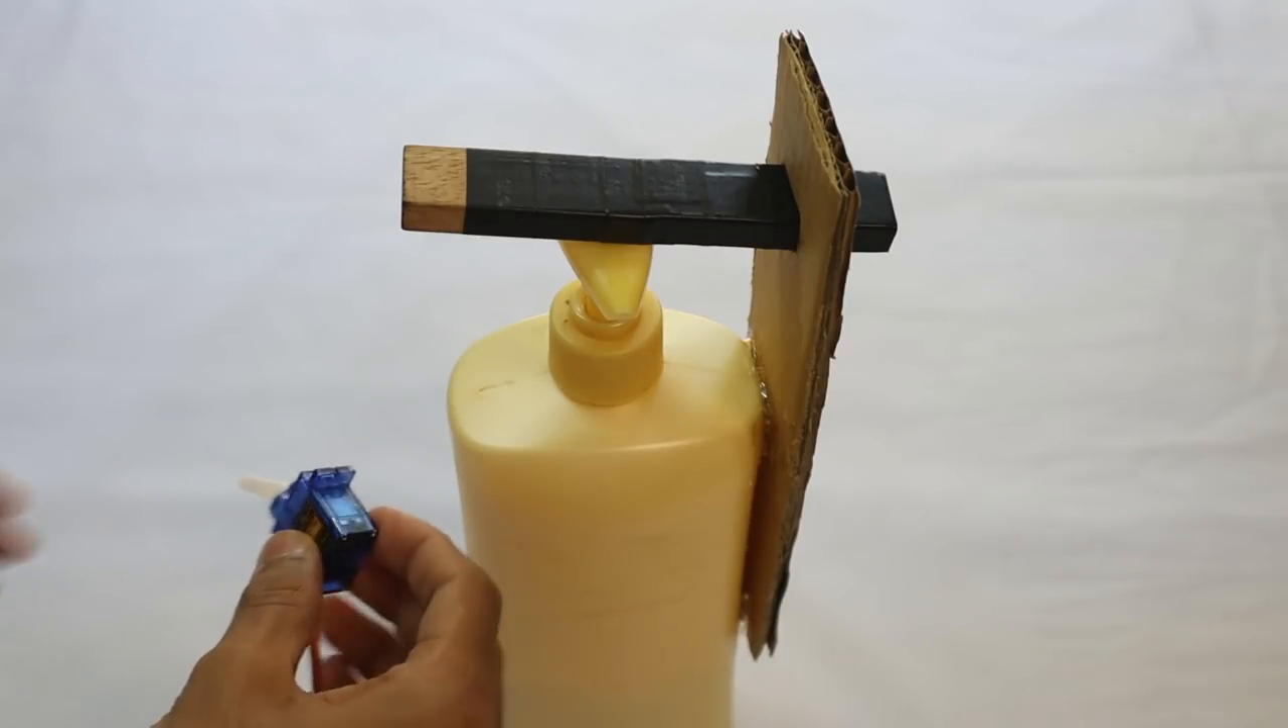And you need to hot glue the cardboard to the dispenser like that. Now I have hot glued it.